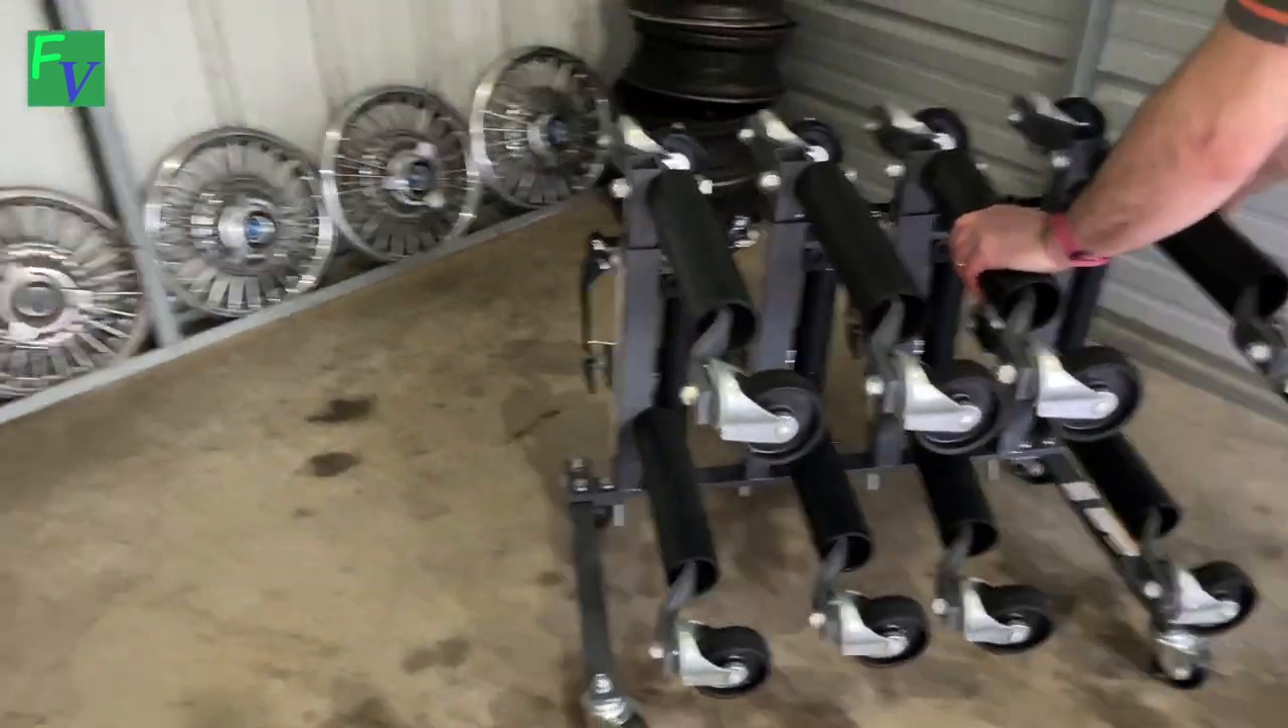All right, so here's our finished product. We have our go-carts sitting on the actual stand.